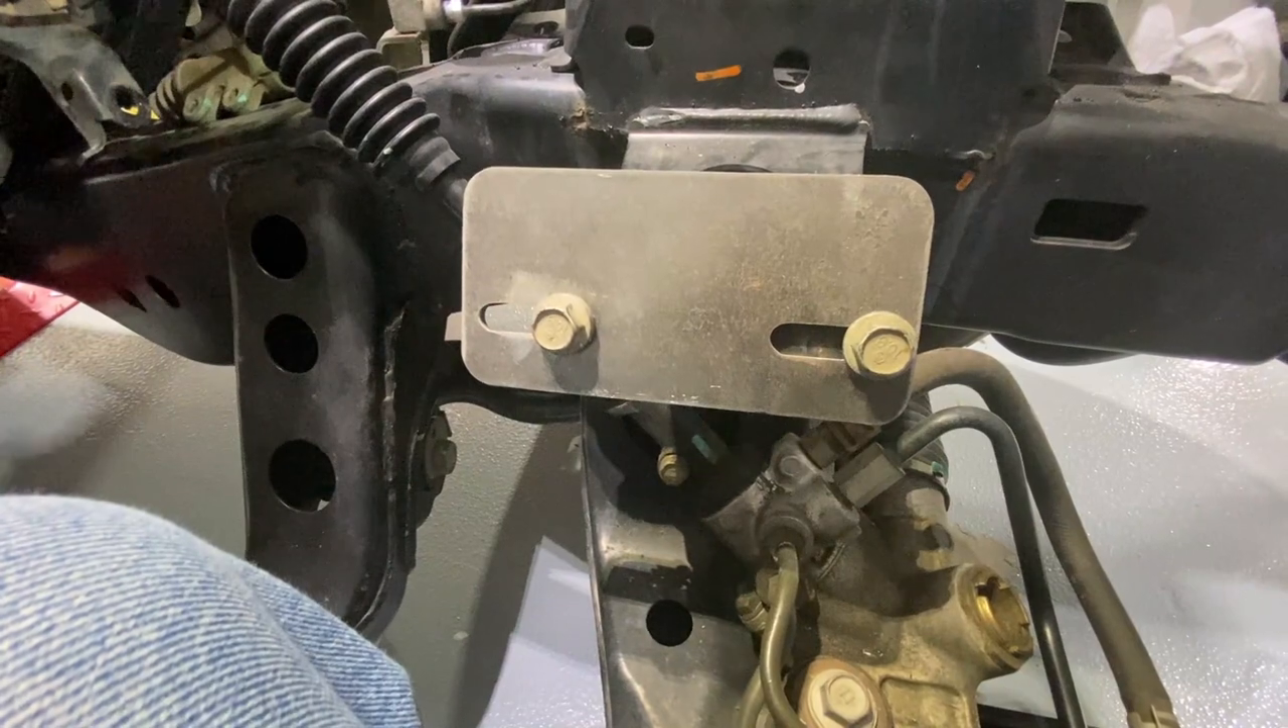Okay, now the mounts are in place using the factory holes. There's a 1 .25 inch slot on either side that will allow some movement front and back.